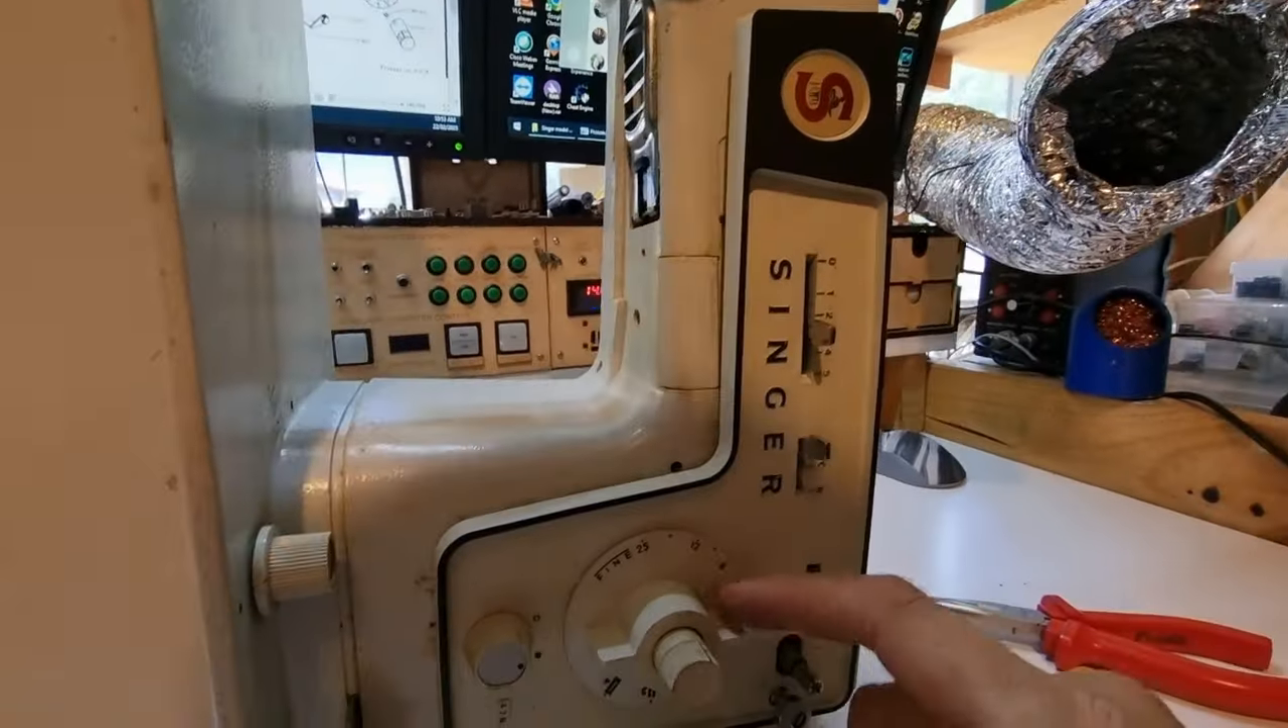I haven't removed the knobs yet because I don't want to break them.